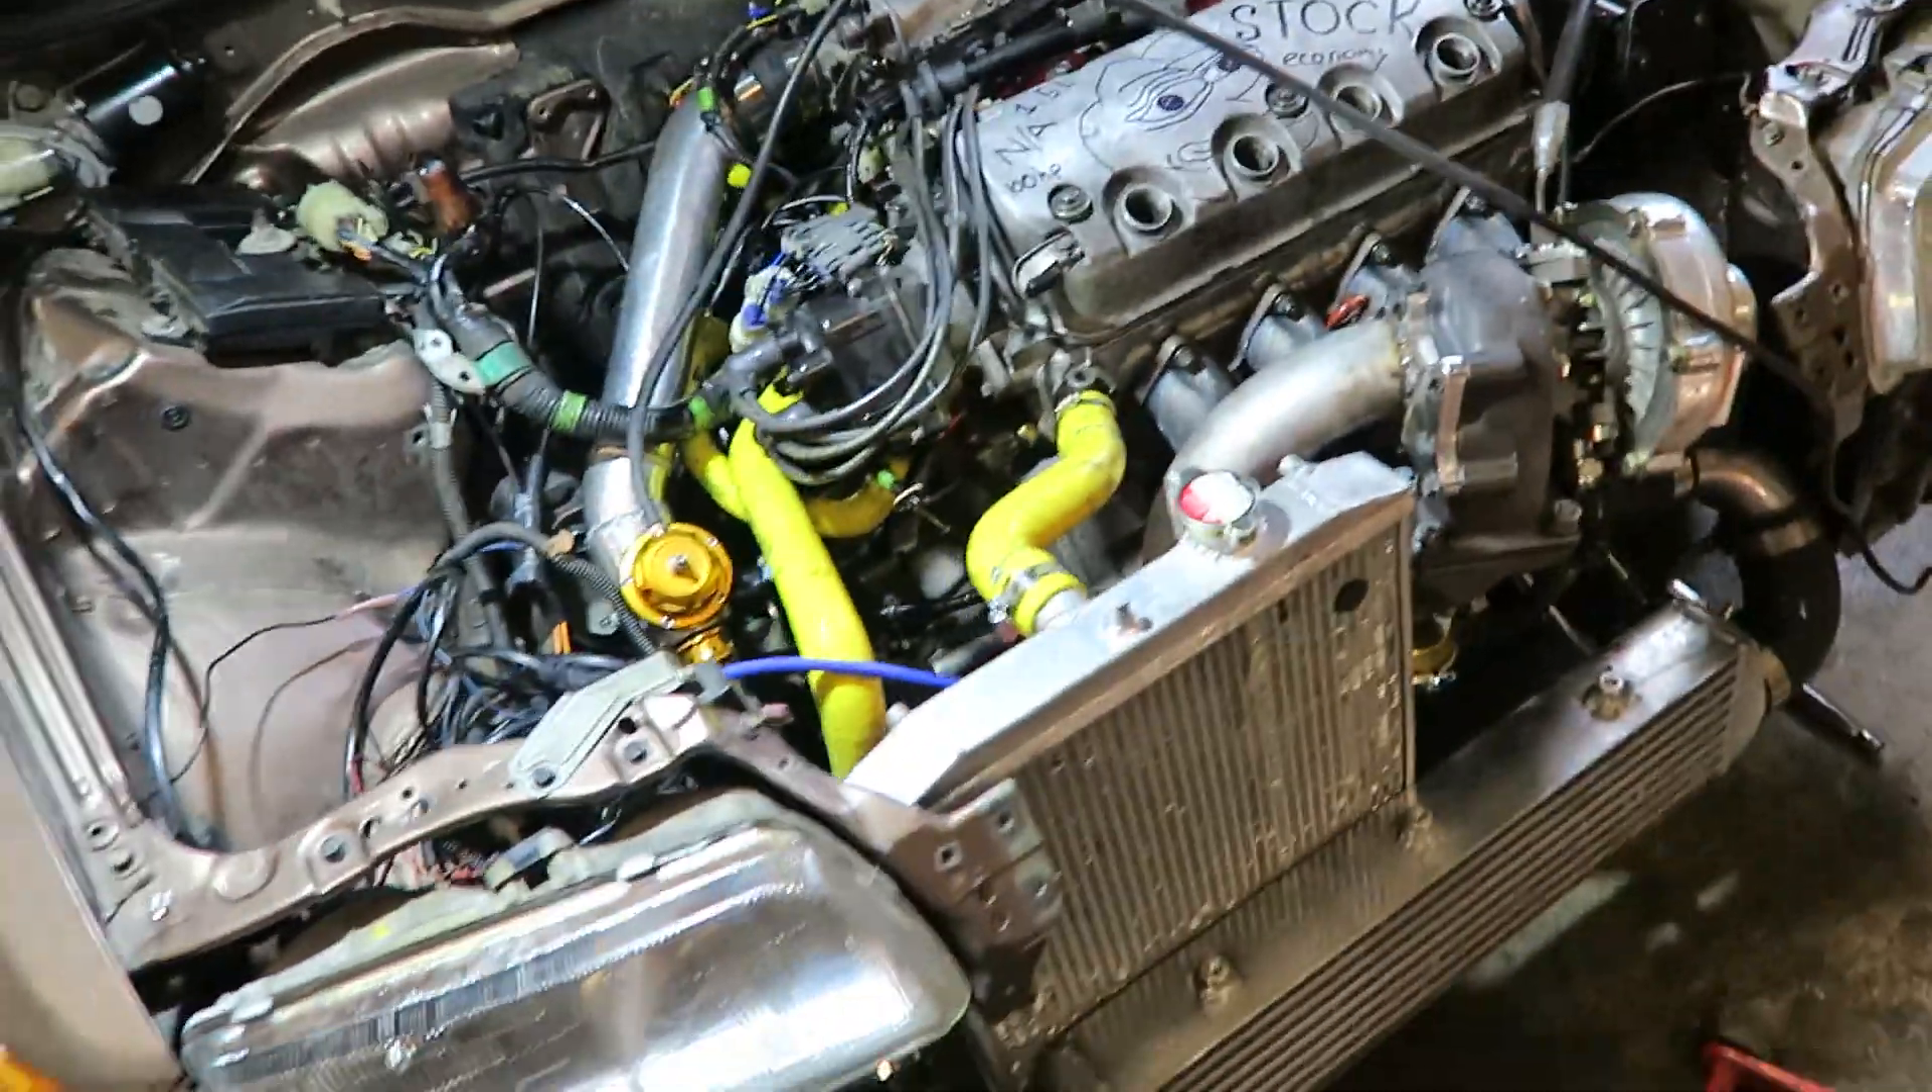The spark plug wires aren't in there.